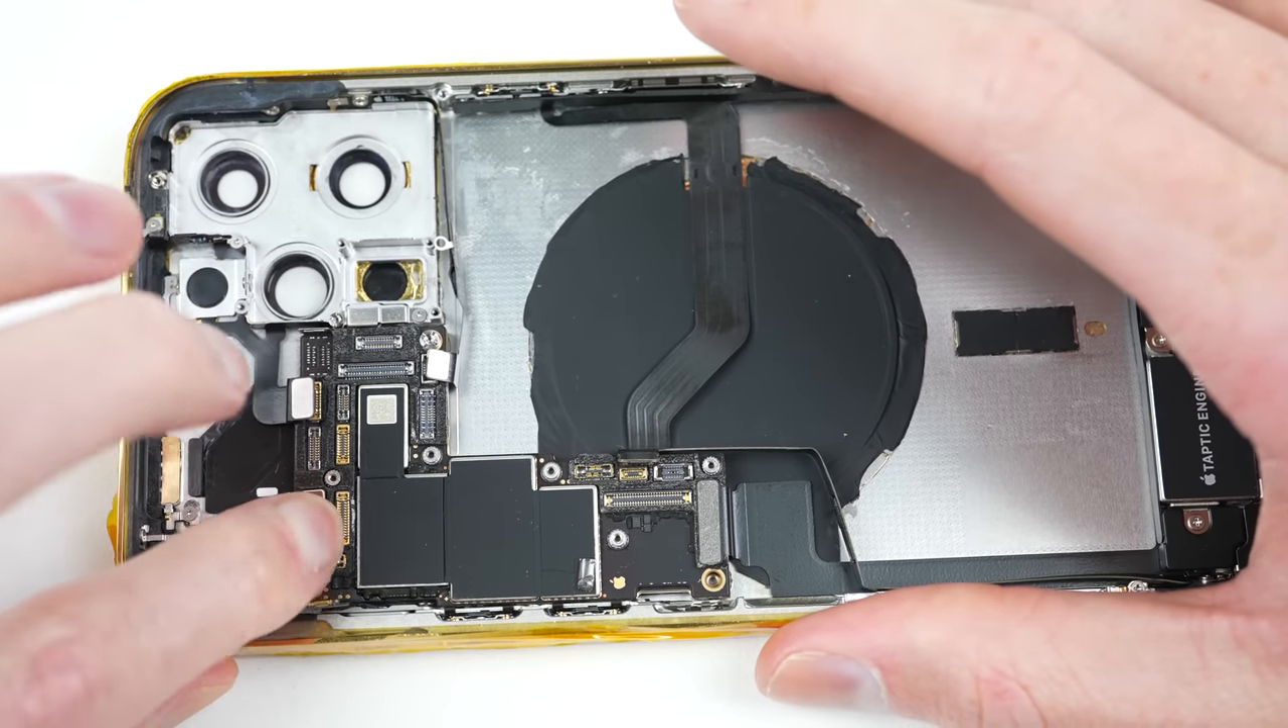With that, we can install our logic board back into the phone. At this point, things are starting to take shape.